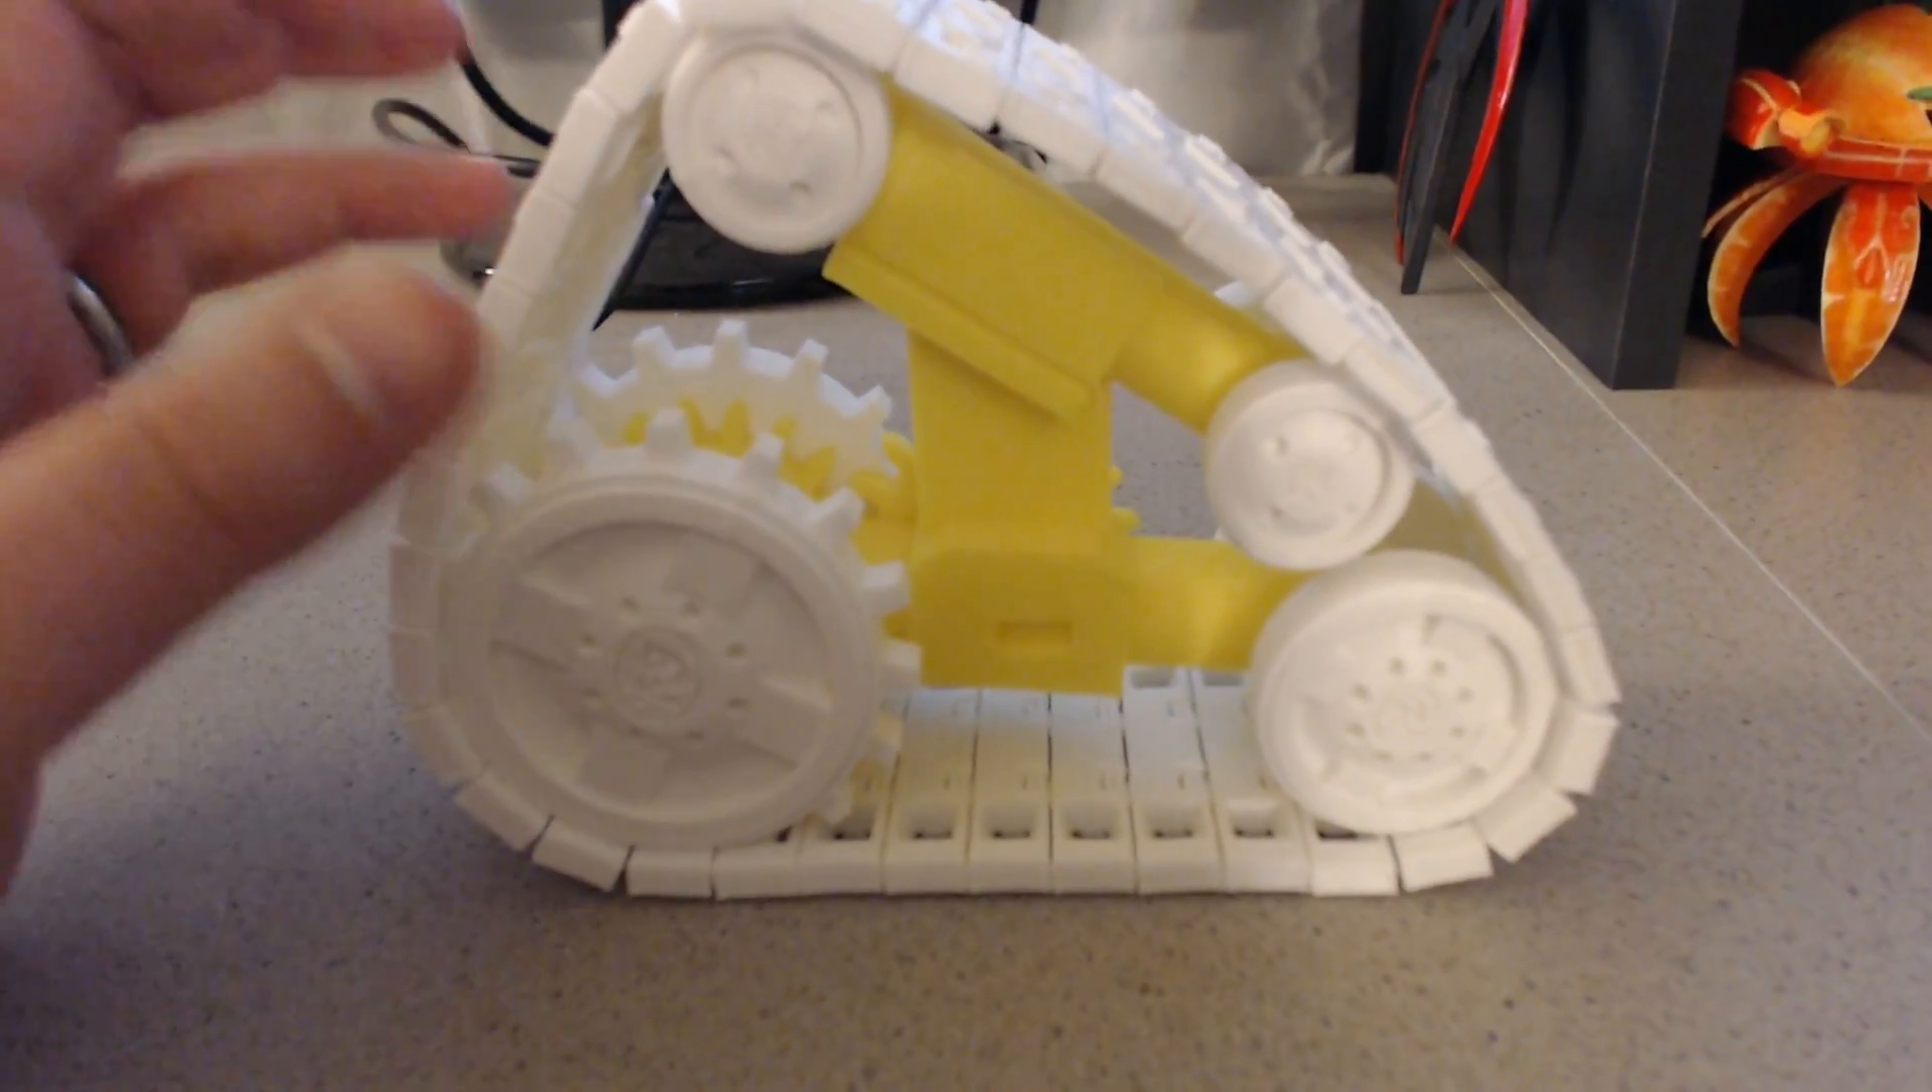Okay guys, well, this is the completed wheel system. It's all glued together and everything.